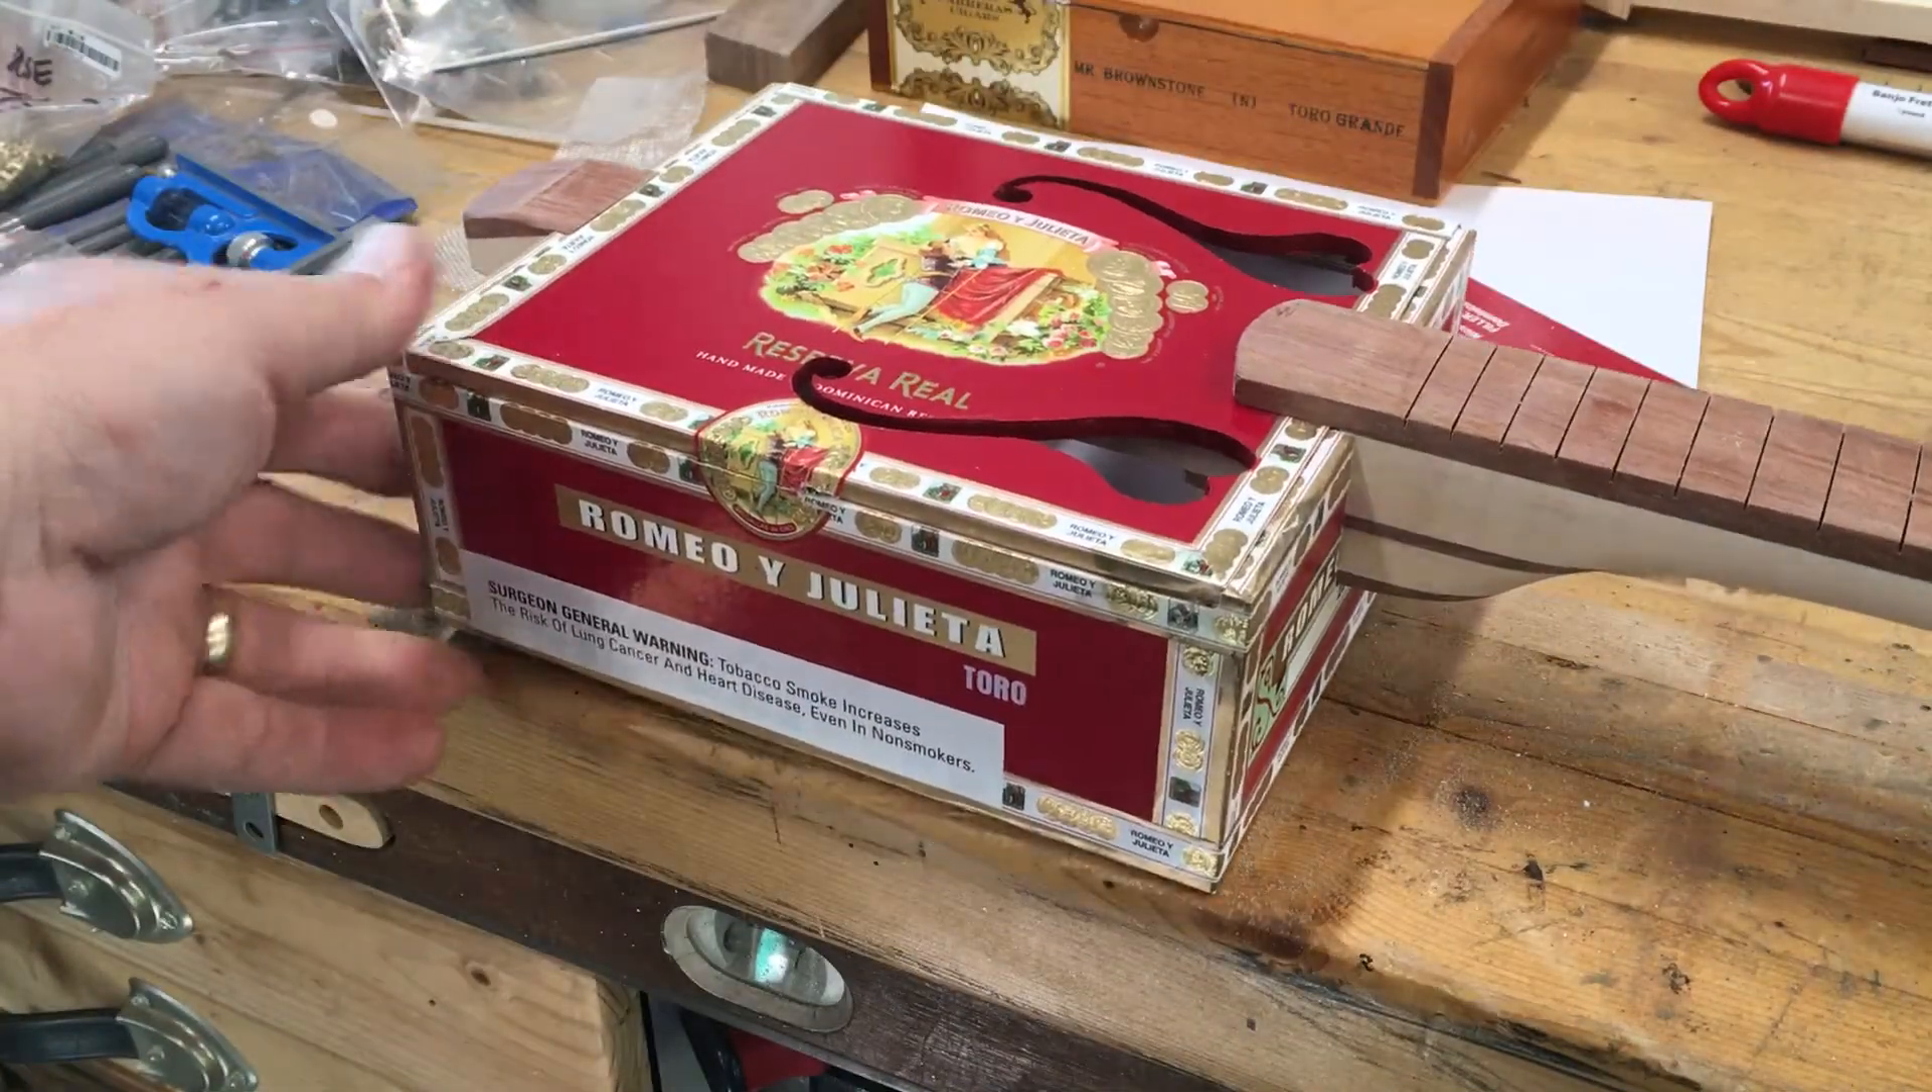I've got the neck fitted to the box.